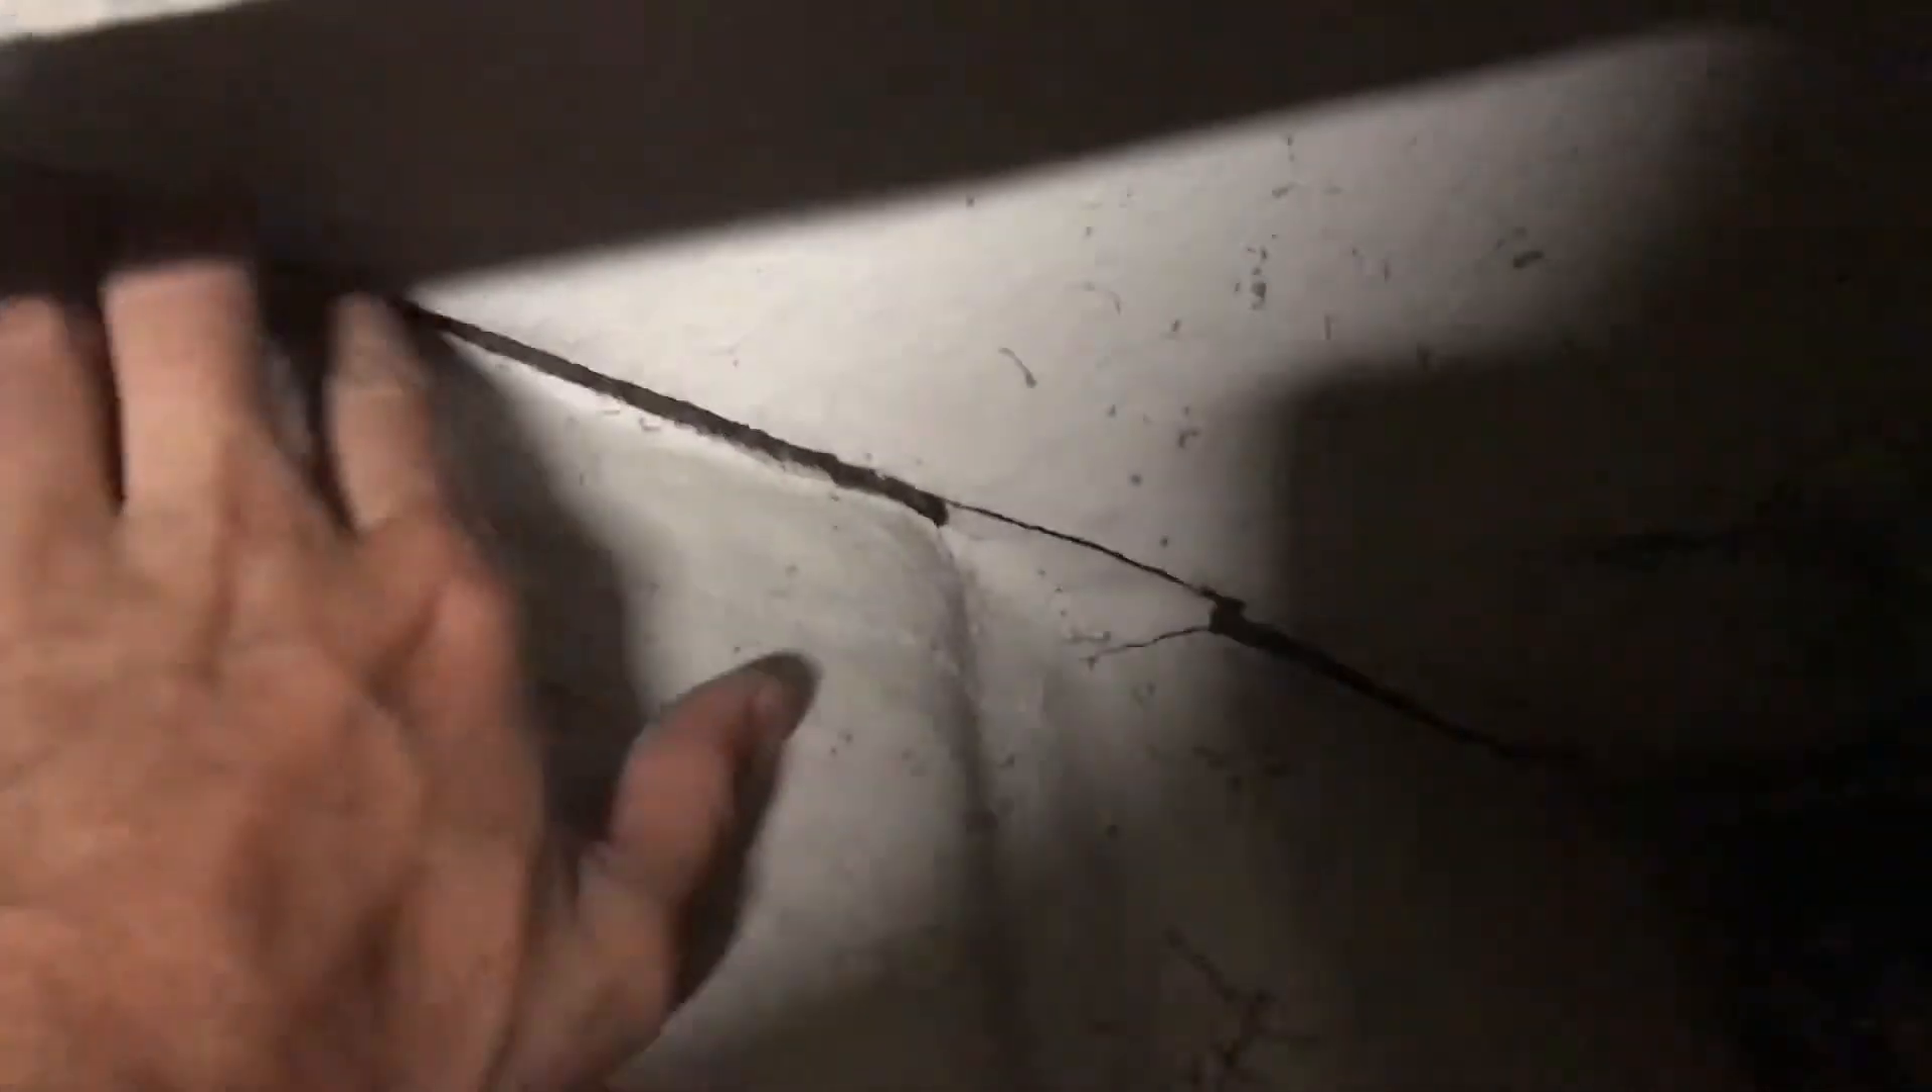The main one that I see is actually down in here the hull has come away from this rib.